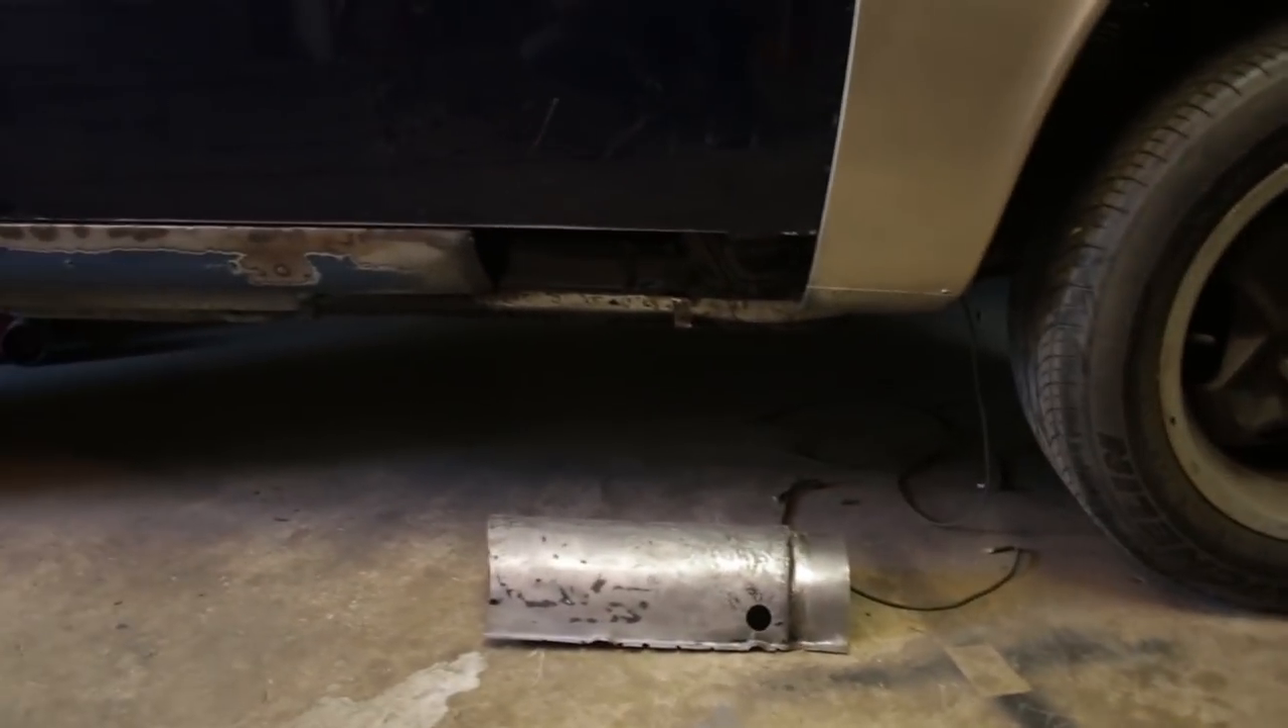The rocker is missing on the section below.